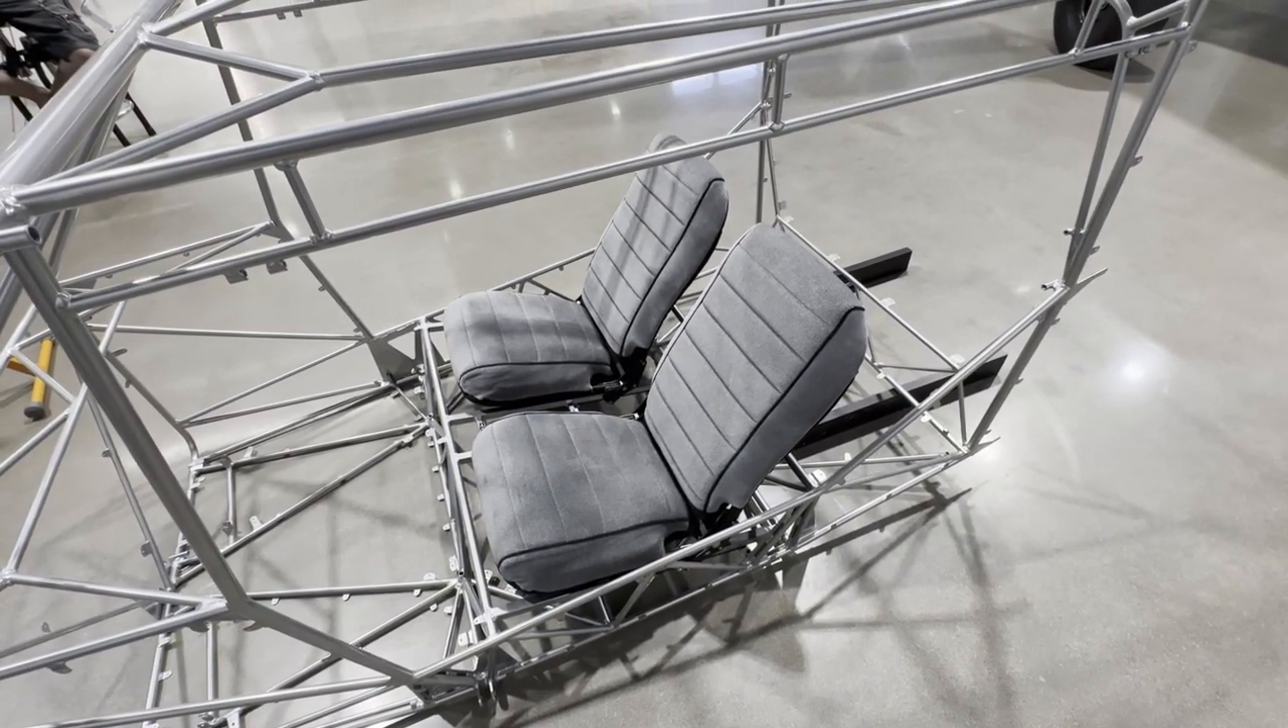Got the upholstery on the frames.